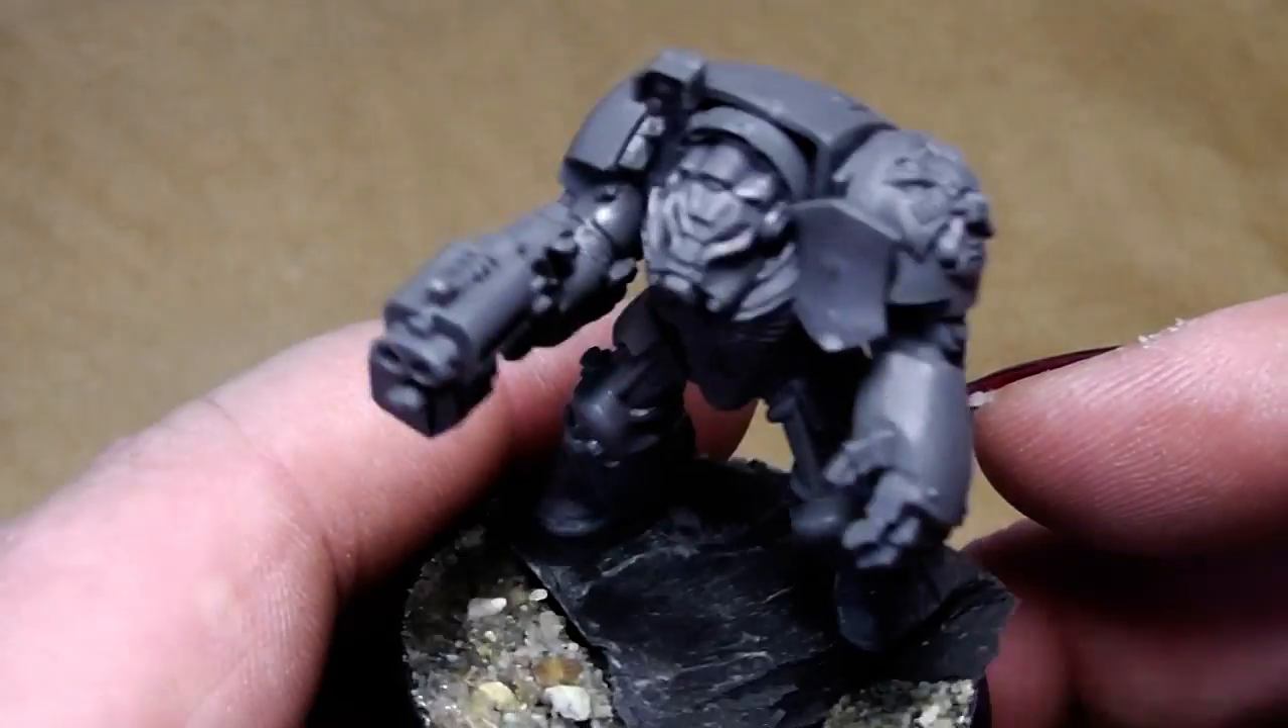So I've went ahead and built the miniature, I've cleaned all the mold lines and for creating the base I just glued on a piece of stone here and I already glued in some sand.